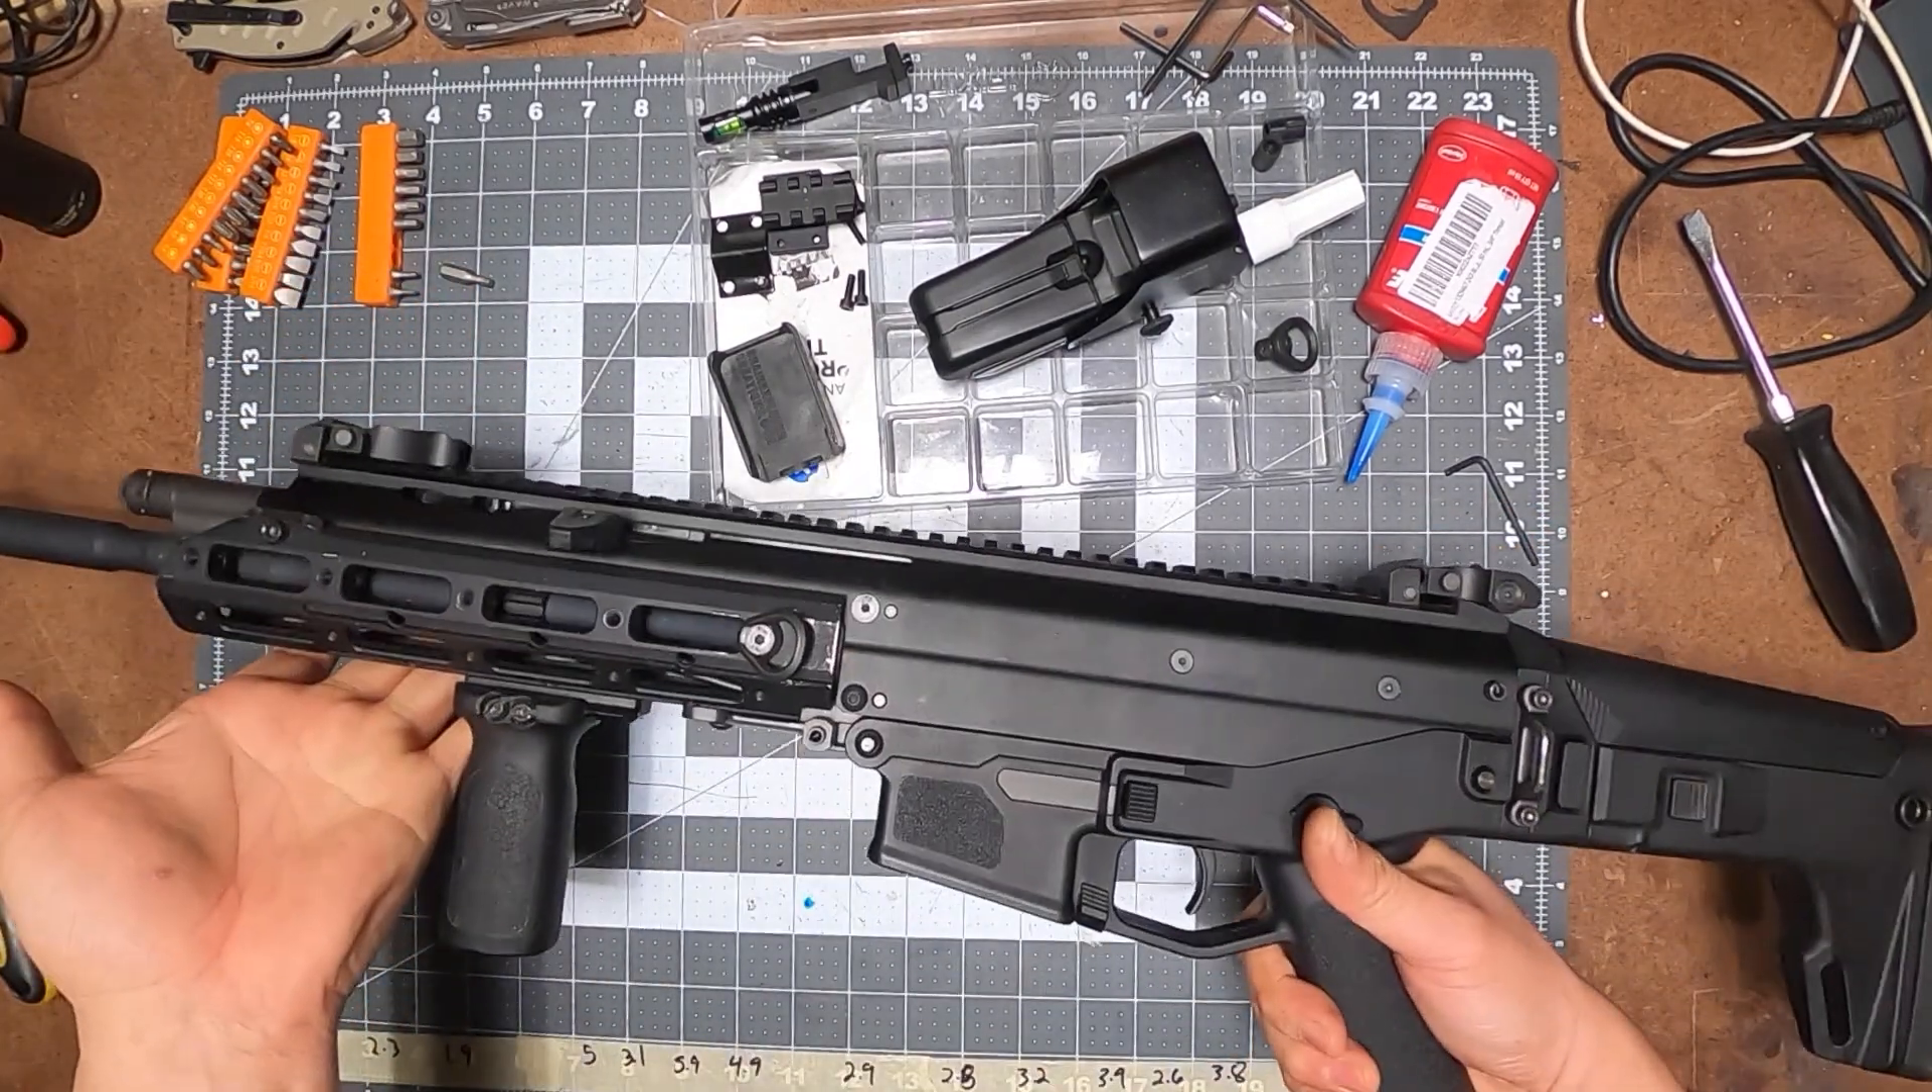Foregrip's on that's where i like it.